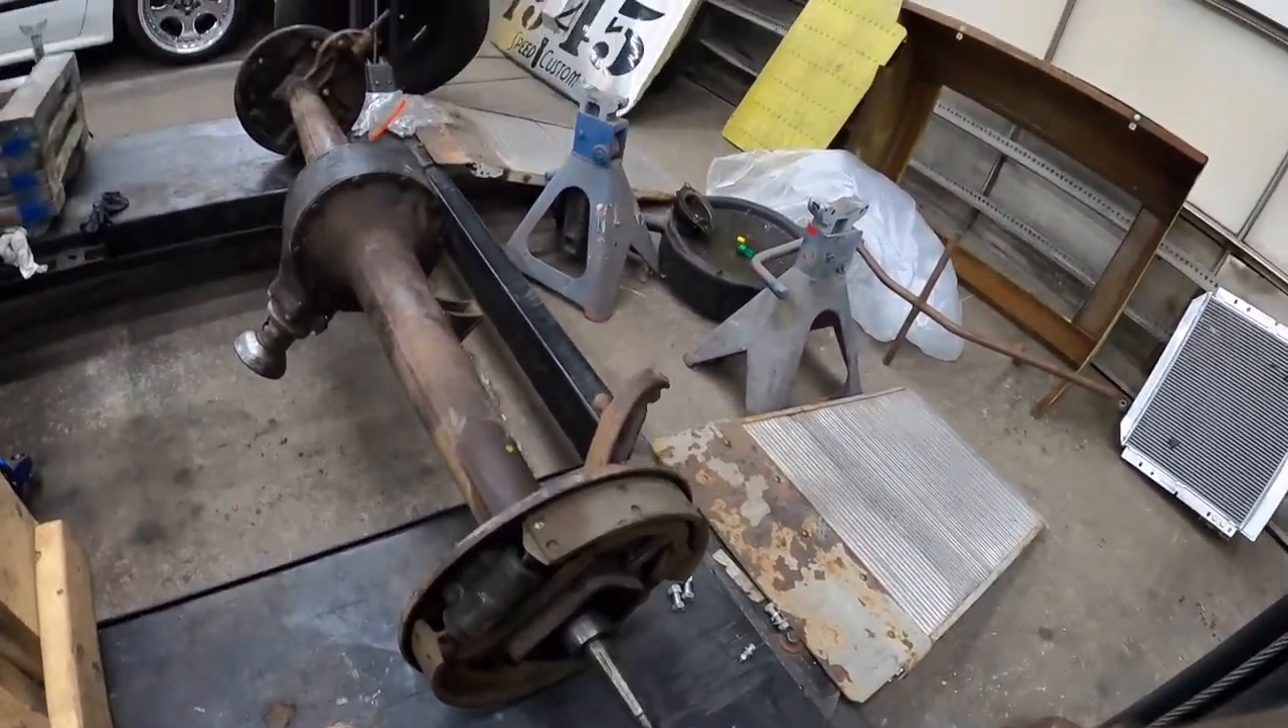I know the rear end the rear end is built and ready to go i don't have brake drums.